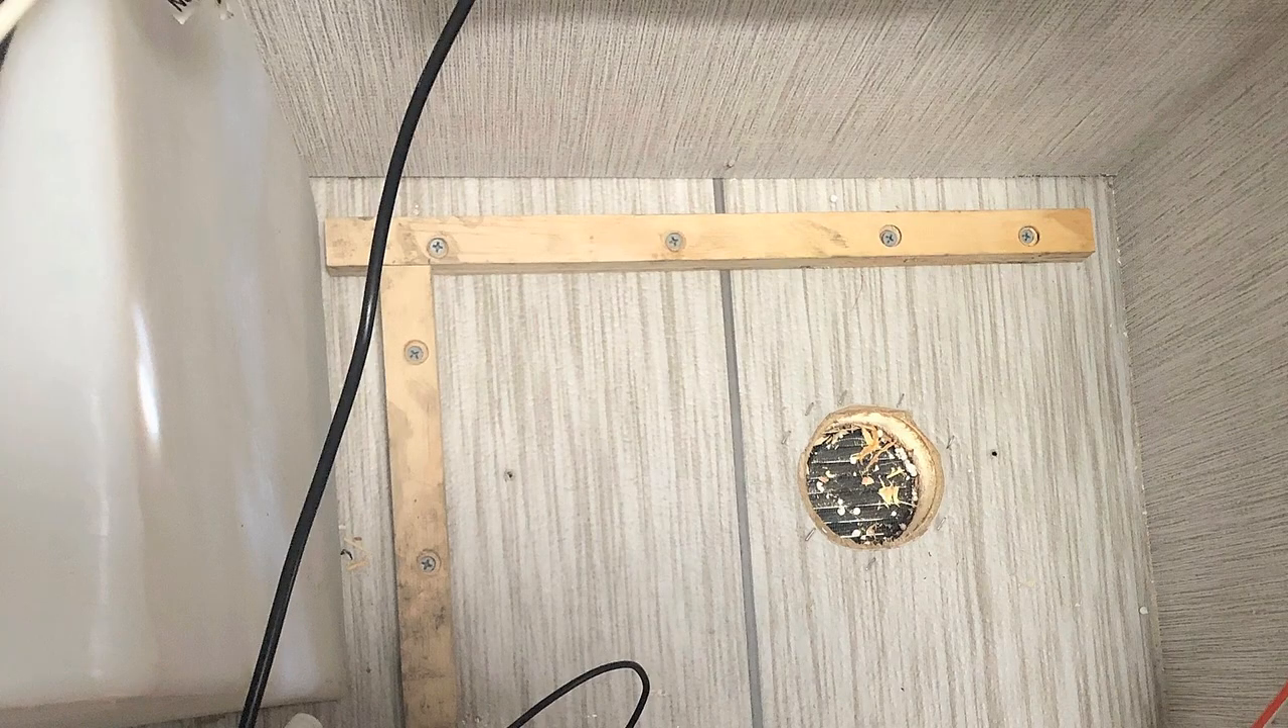We installed some floor strips to keep the batteries from sliding around.